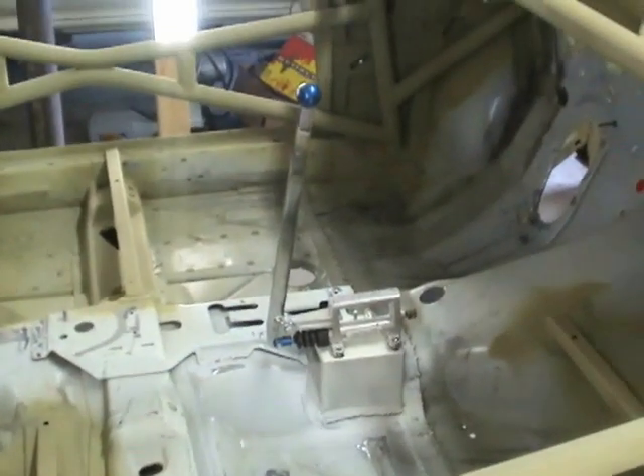I made a little bracket in the car right next to the shifter plate and now I've actually installed the e -brake that you can pull, hydraulic e -brake that goes in line right next to the shifter.